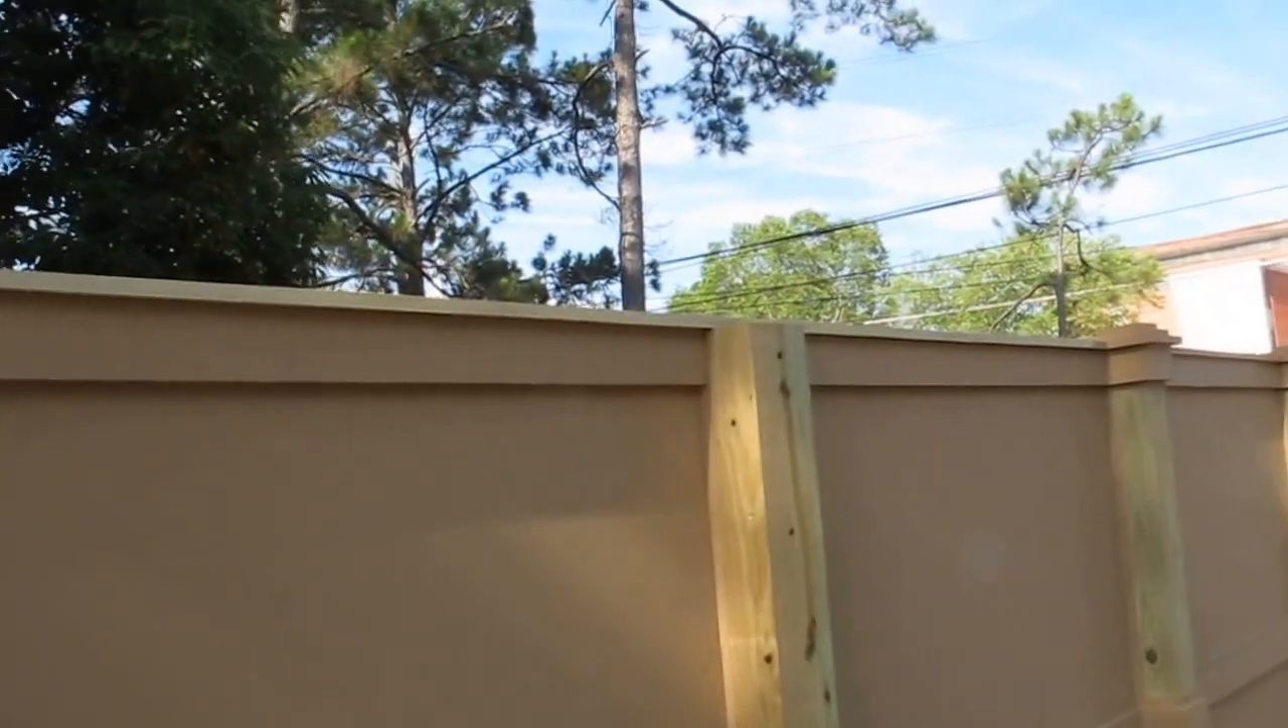You can see where I've run a piece of 1x4 trim across the top.